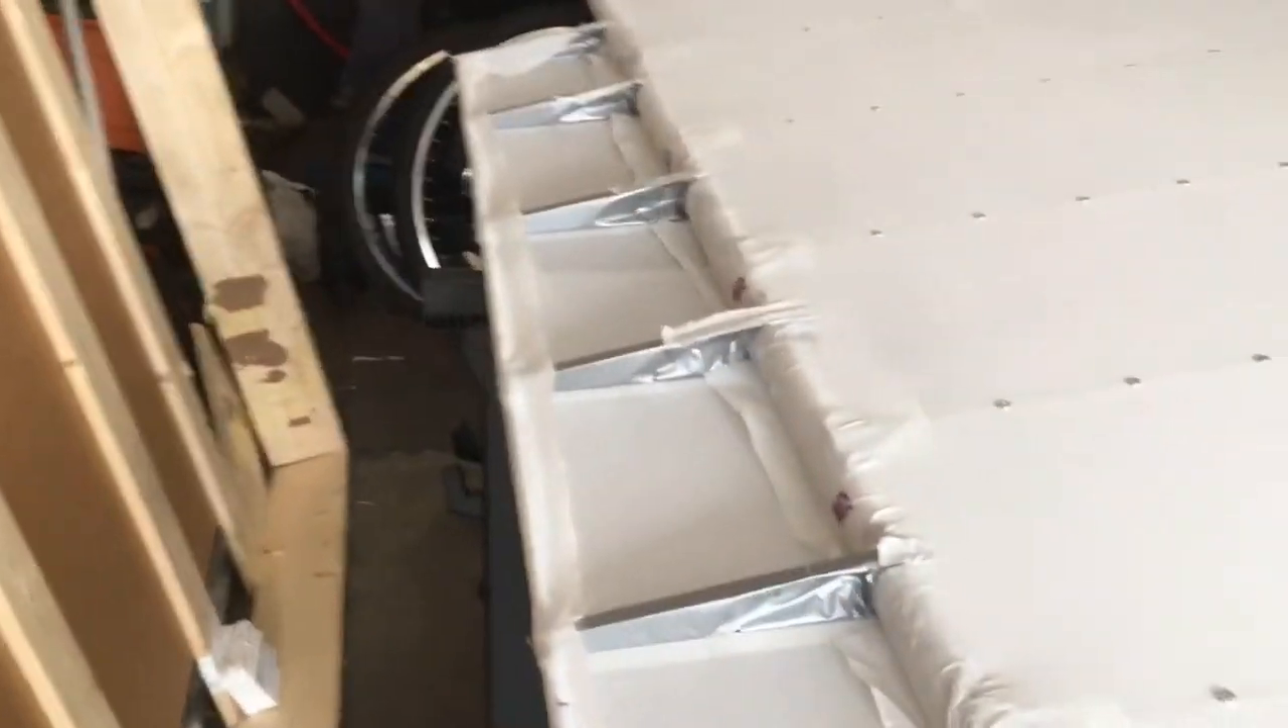I just have to cover the trailing edge ribs right here.